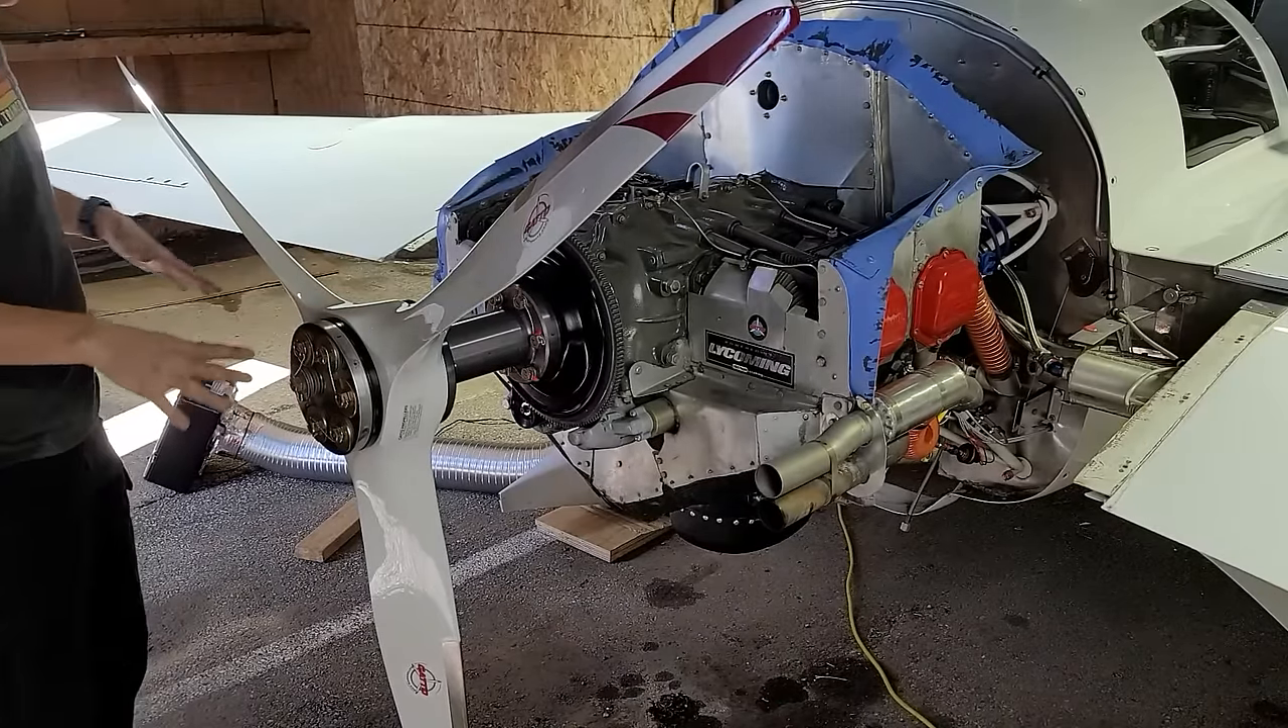And now I'll do the final inspections to make sure everything looks good. All right, this beautiful new prop is installed.